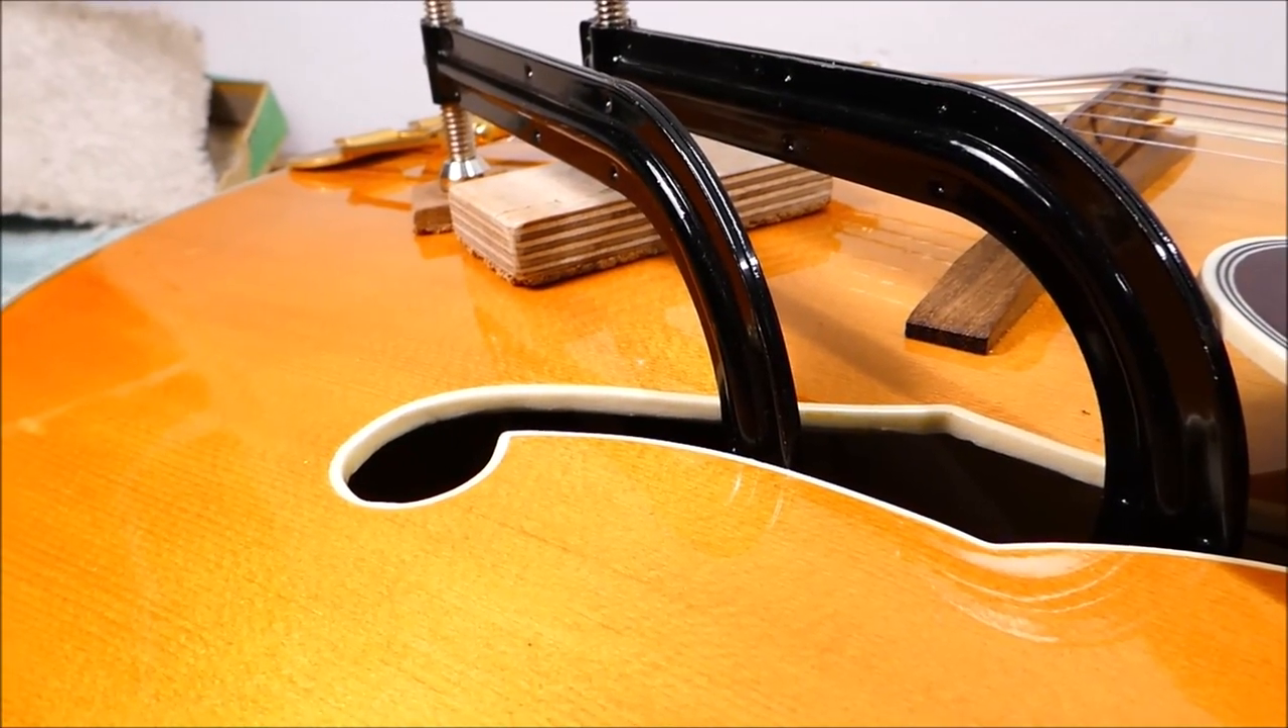And these clamps just fit through the hole.